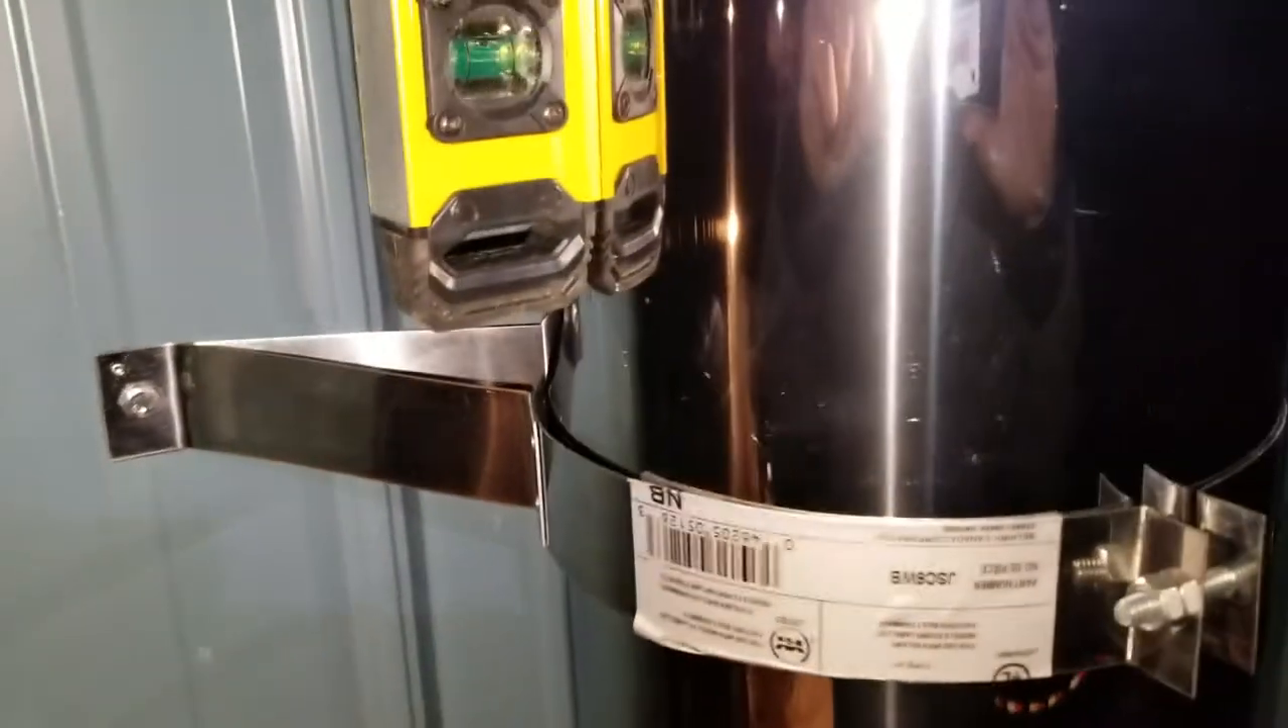Well, we got our support on. So, I had to cut it in half to get it to go around.